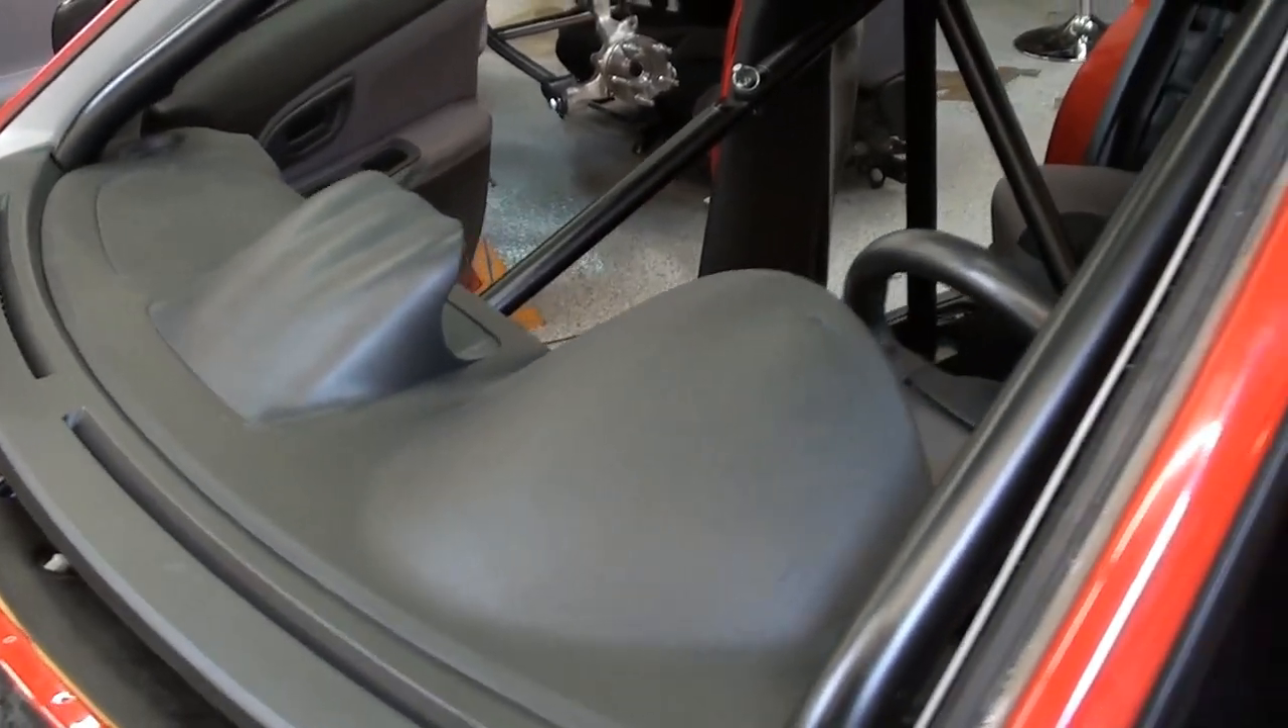Ryan built this thing and he's got the dash back in and almost wrapped up. Just got to put the windshield back in.